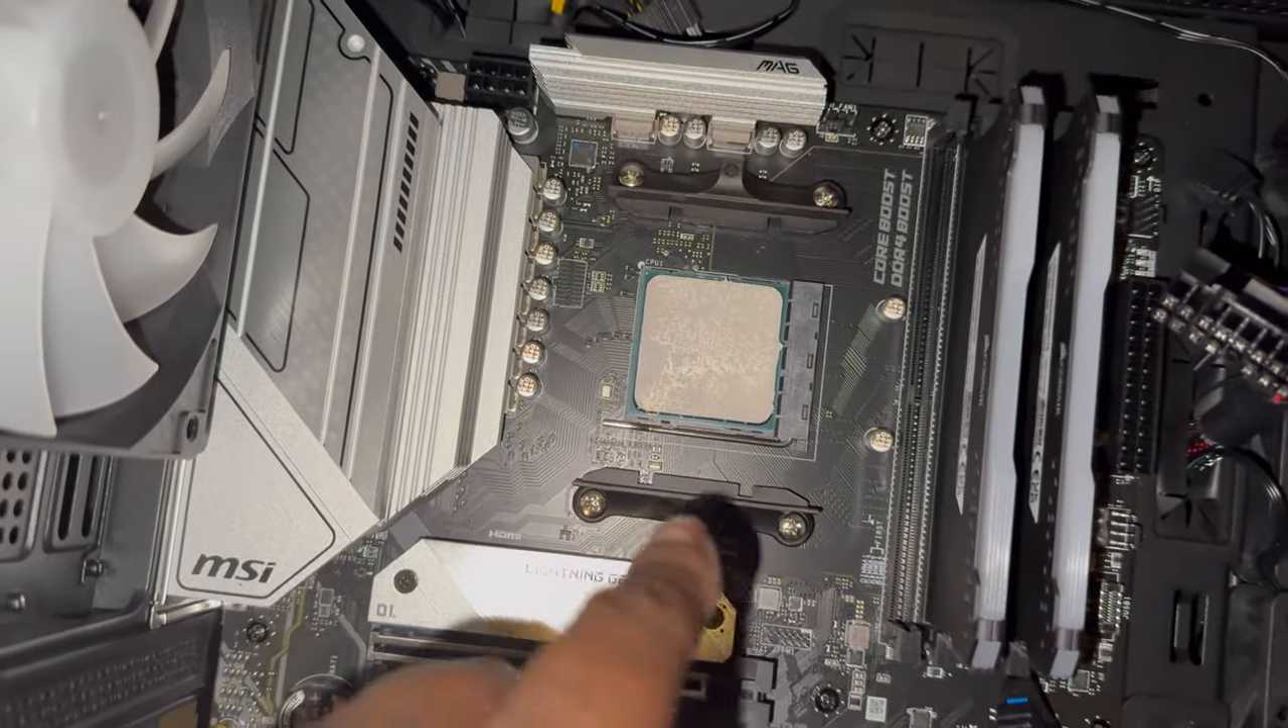Now I got the other motherboard in with the CPU in it.